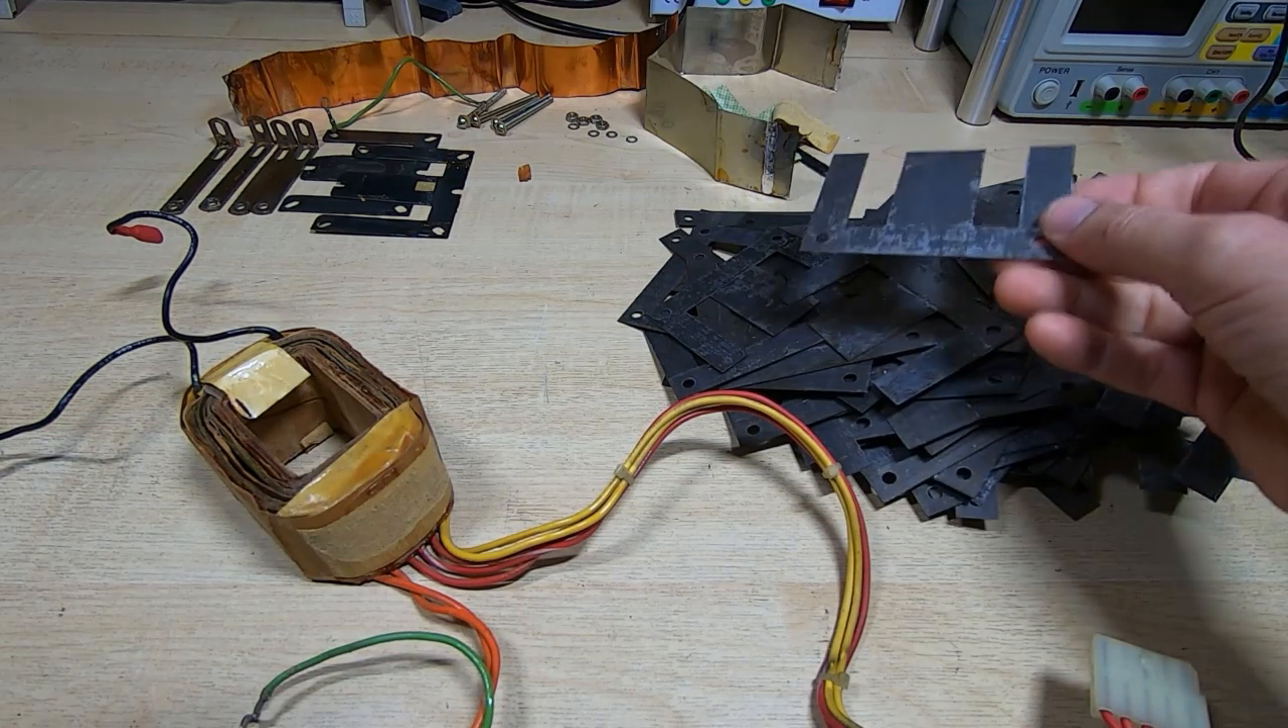So we've got the laminations out of the way.